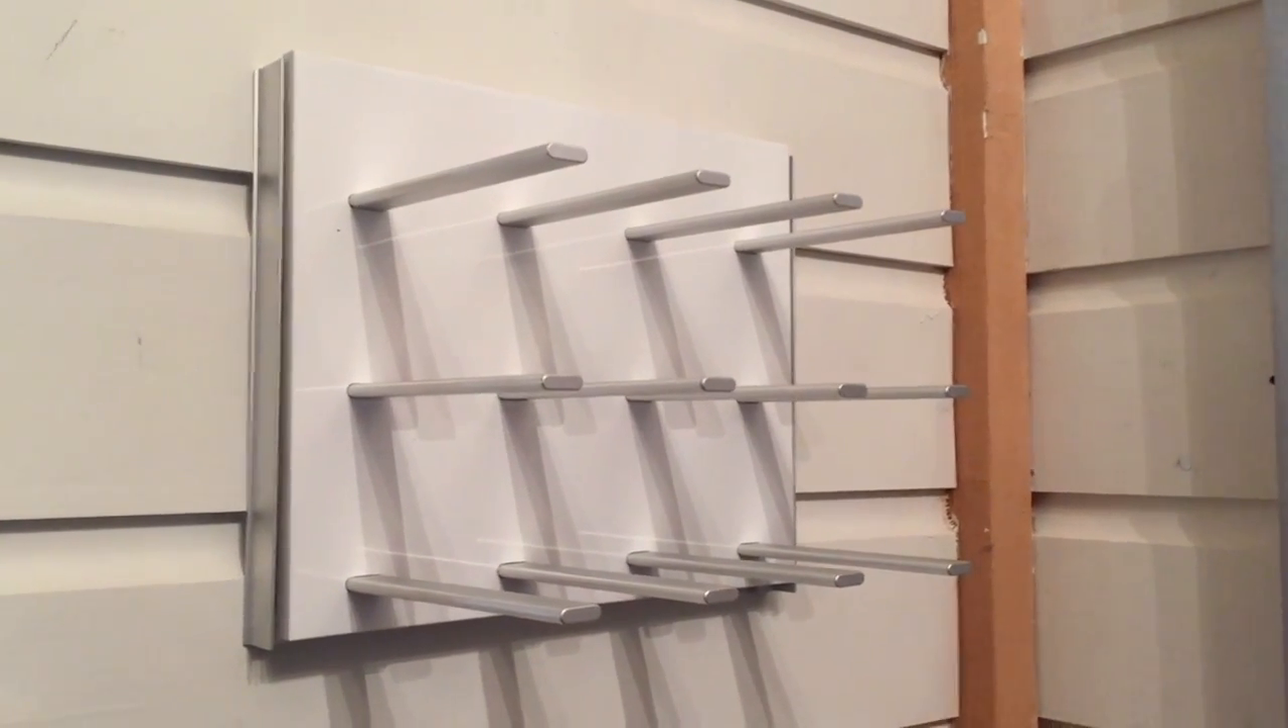I've popped the Stacked wine holder on the wall and it's all ready to go.